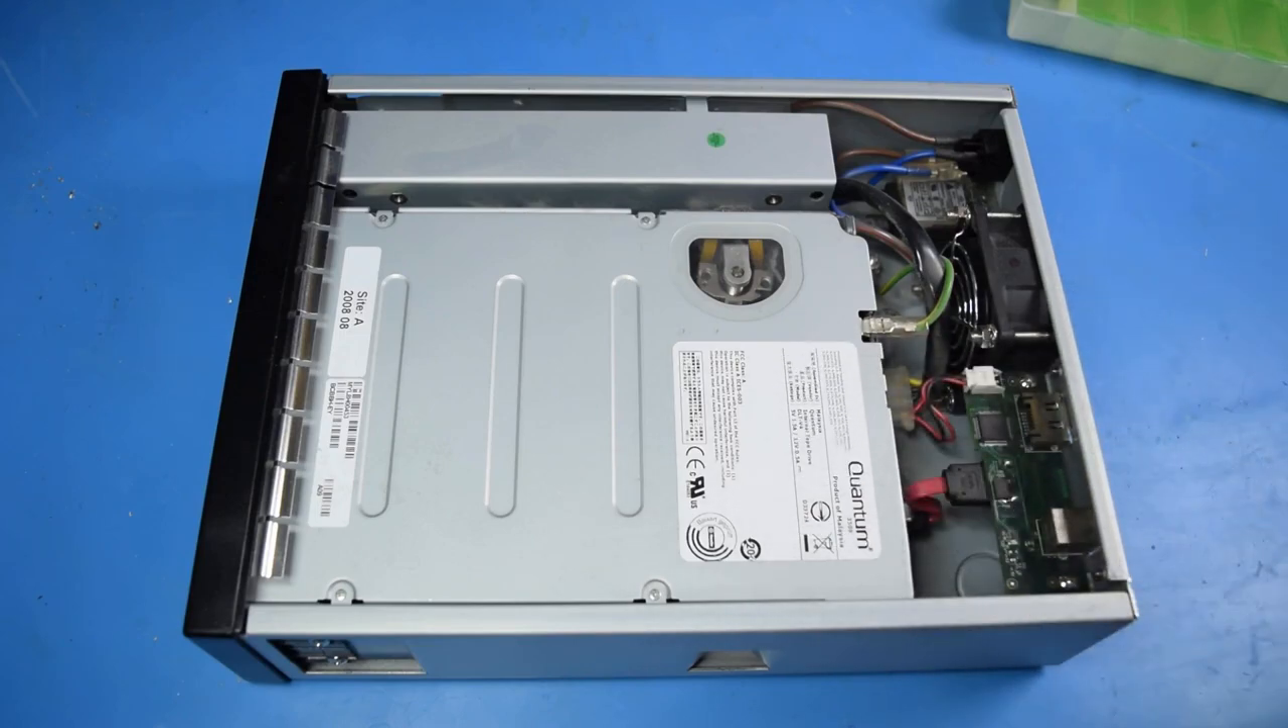We still need to extract the tape drive itself, and then open that up.